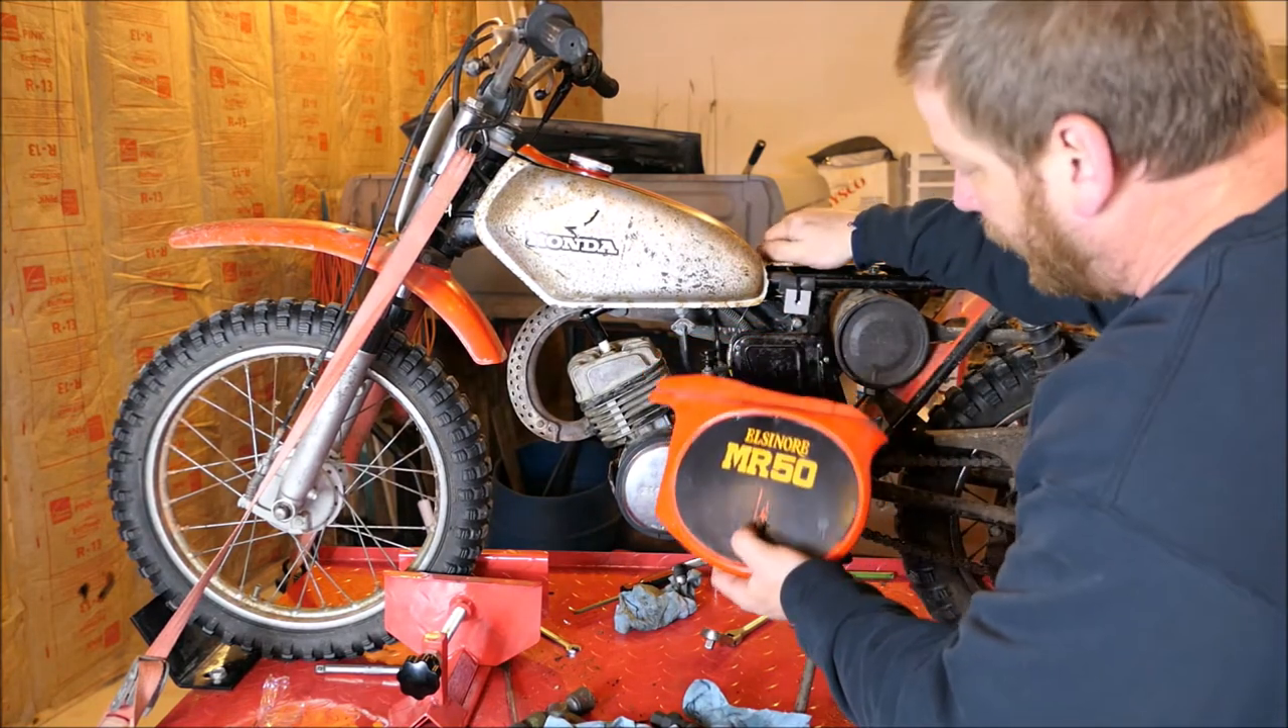Looks like all we got left is the seat and our little side plate.